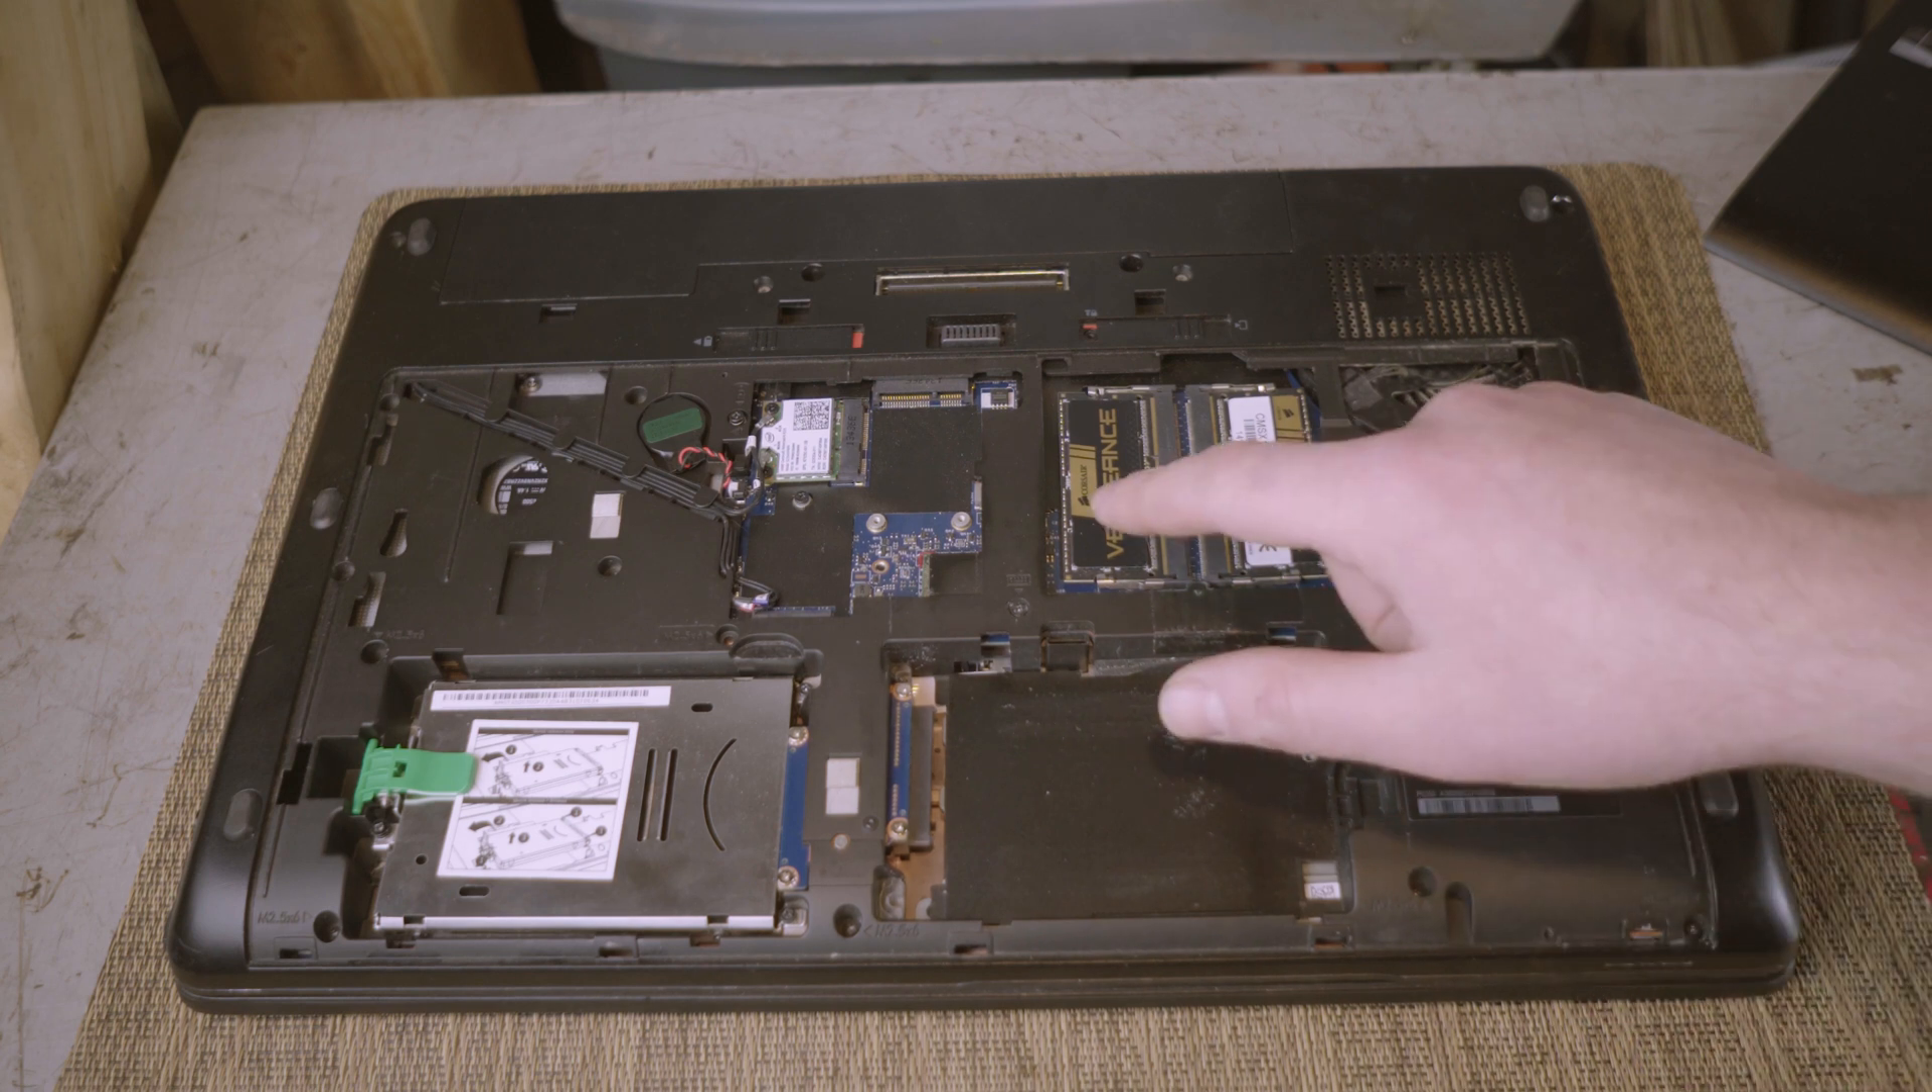So, I turned it off again. I put the RAM in. I also took out this RAM and put it back in again.